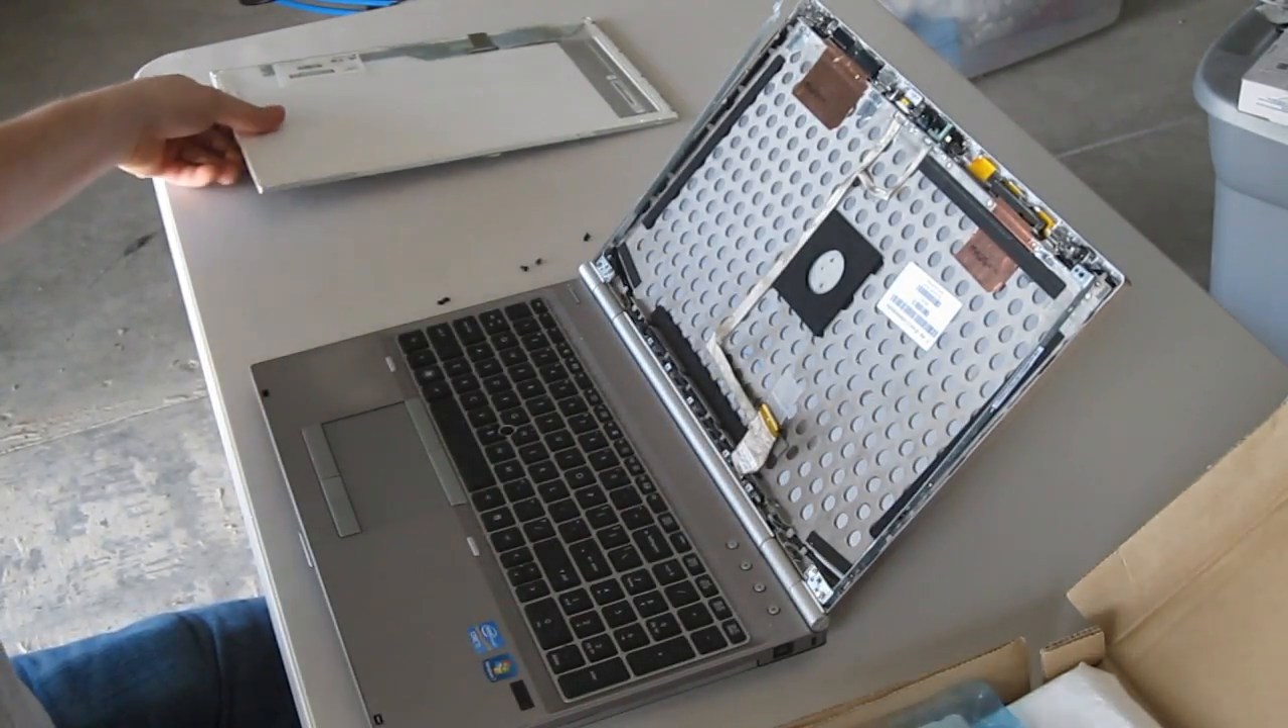So now you've got your panel removed.